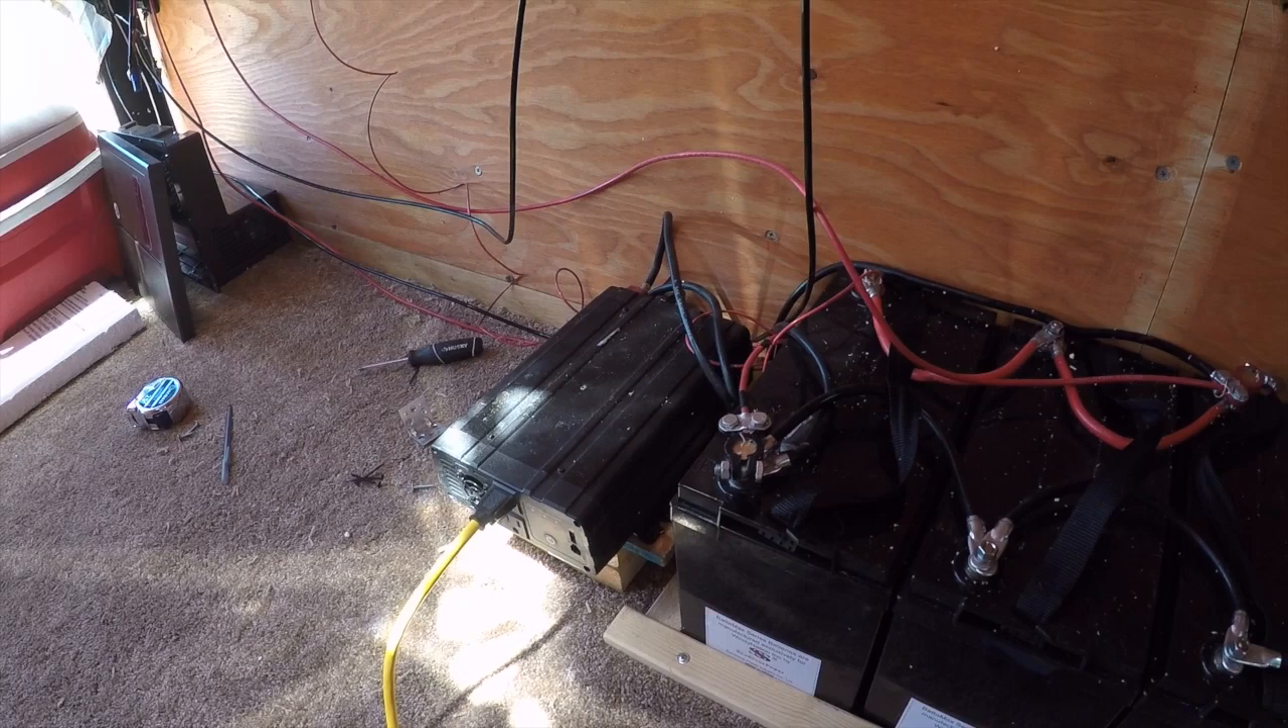The inverter, I haven't mounted it yet.